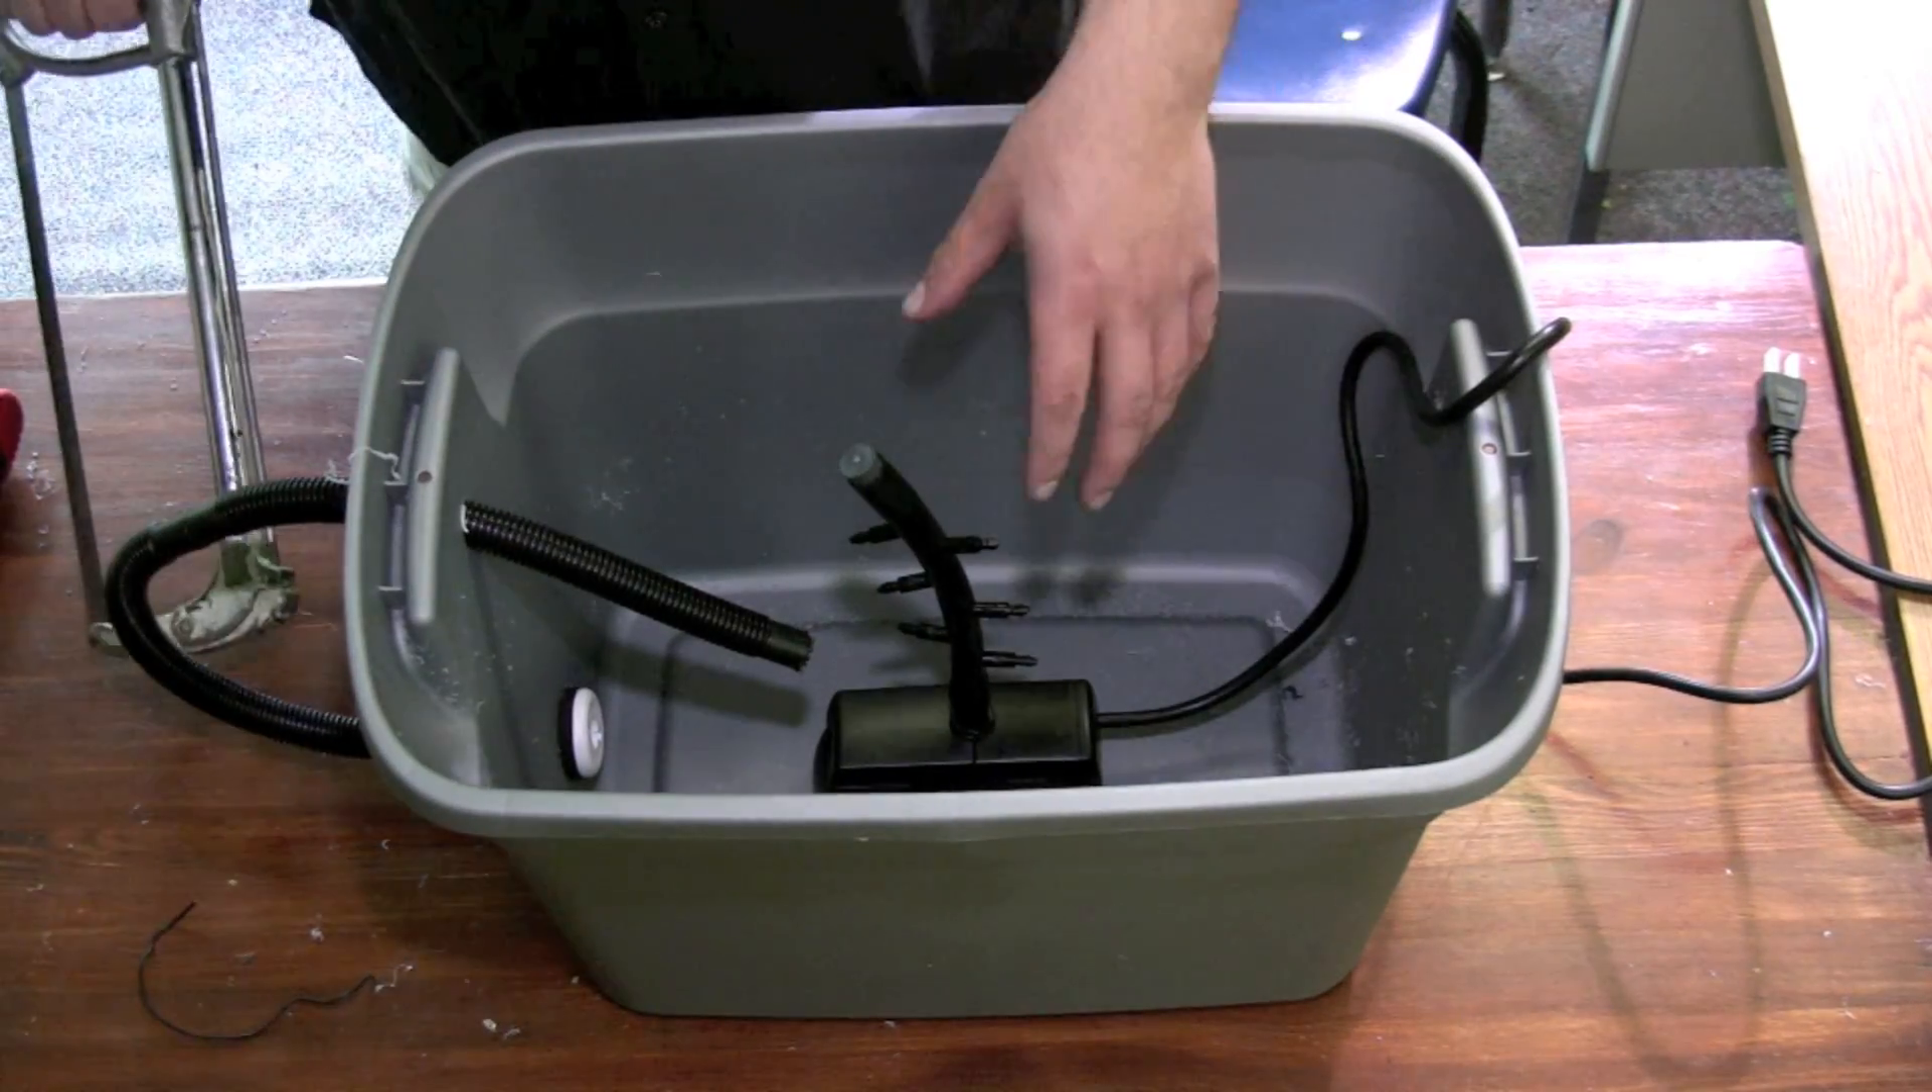I've now placed the water pump inside the reservoir.